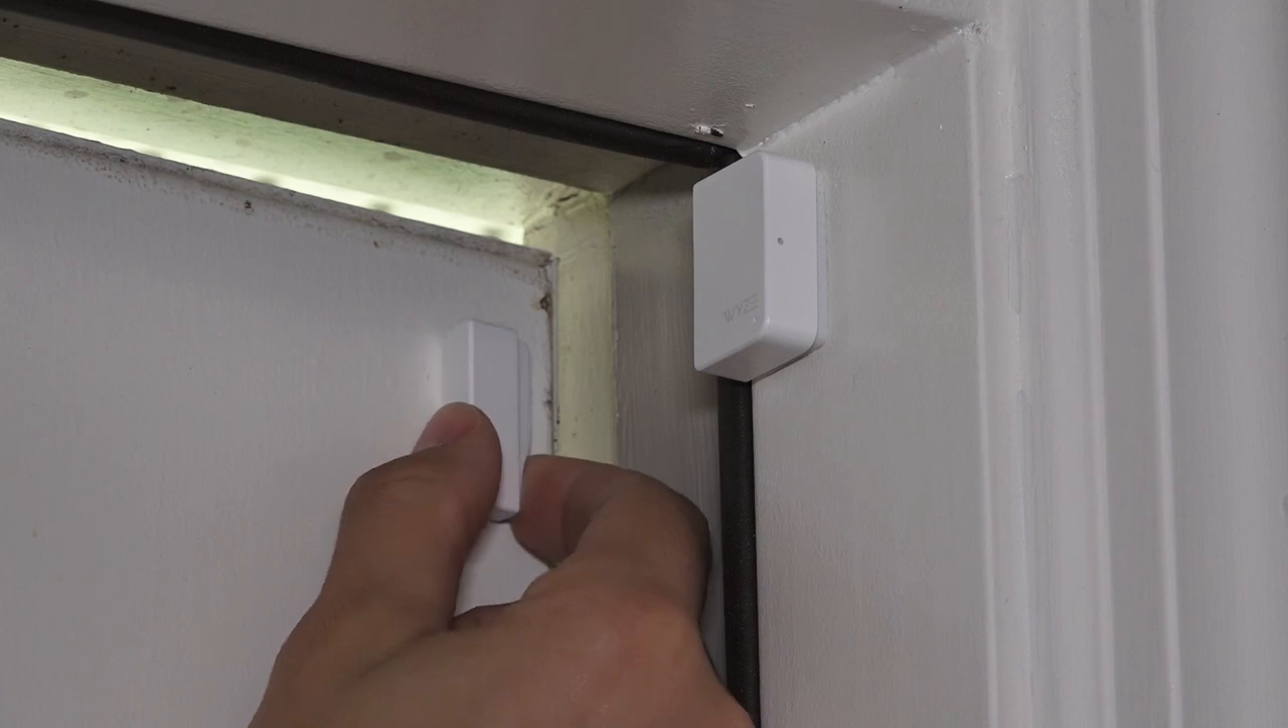We're here at Mom's back door and we've already installed the one part of the sensor onto the door frame.